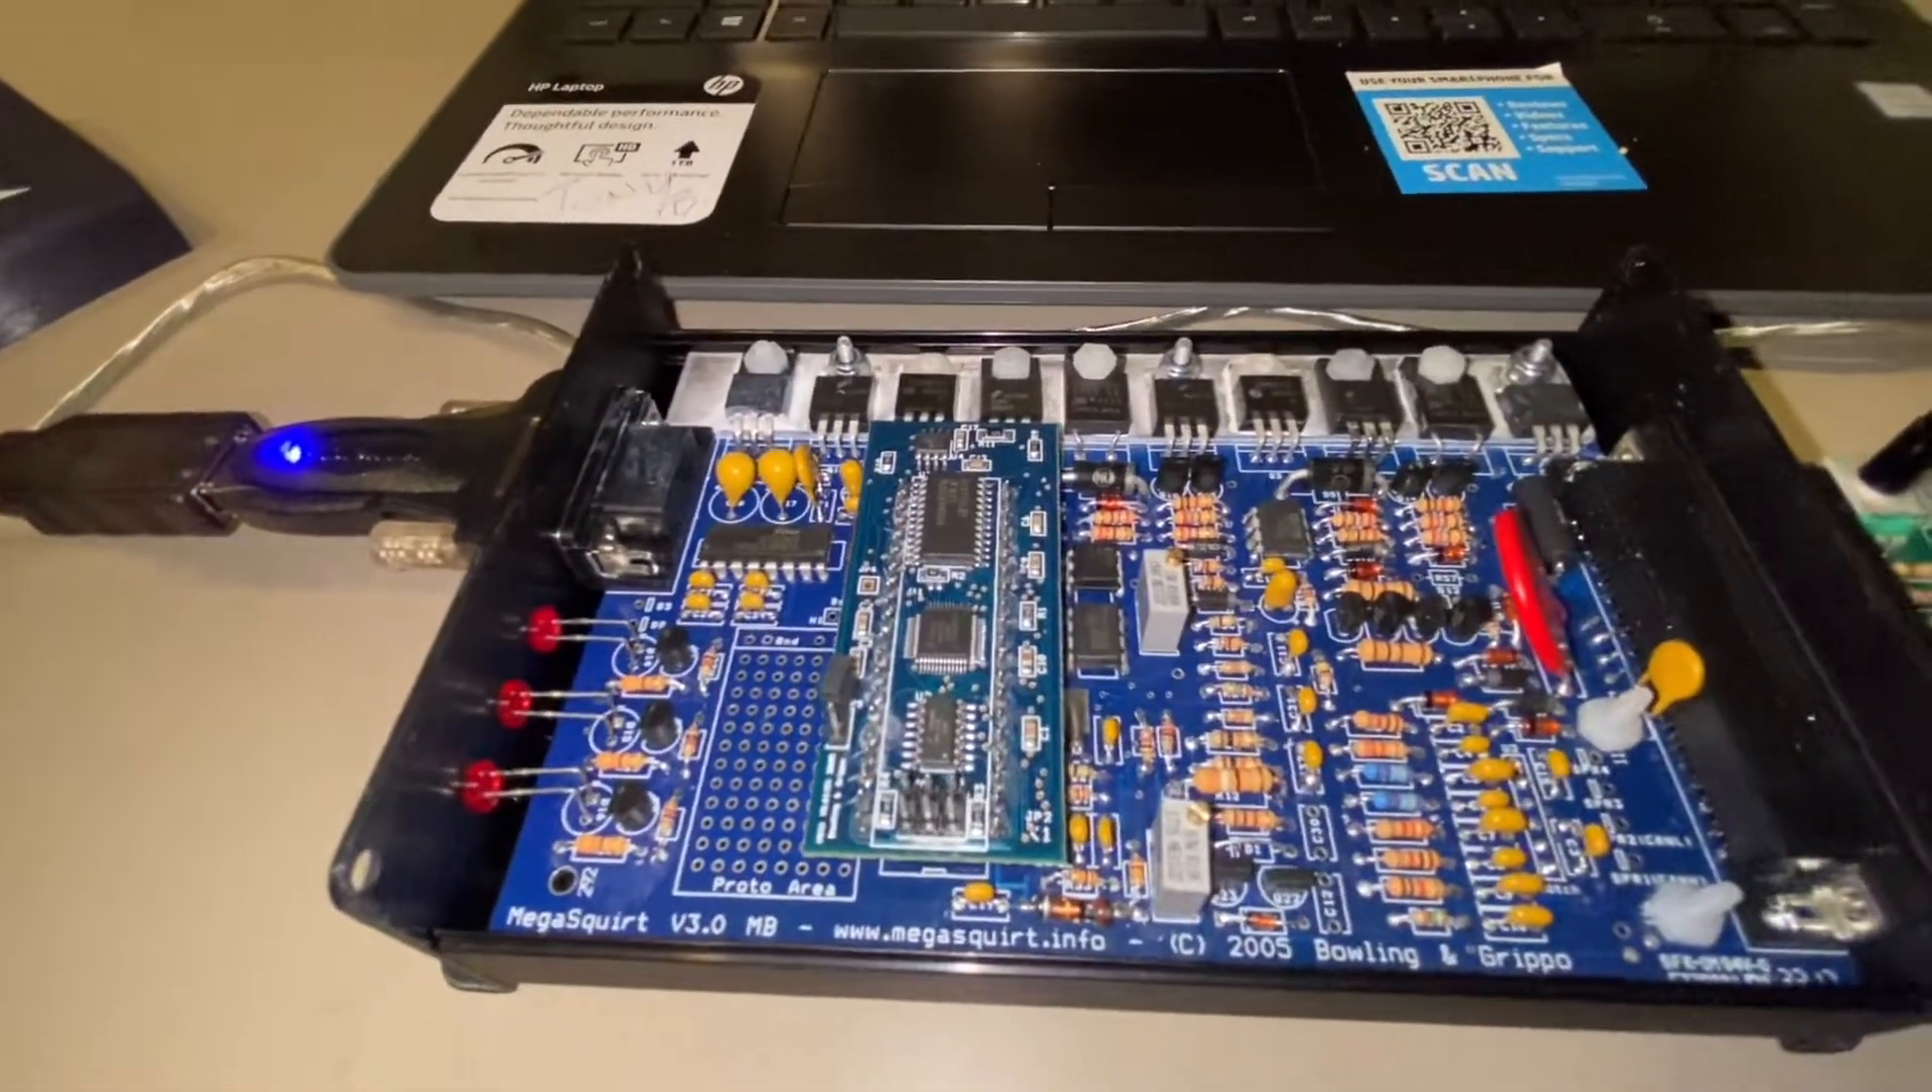Well I've got my ECU all assembled everything went well I've got all the components in mounted into the housing and I've got it hooked up to the engine simulator.